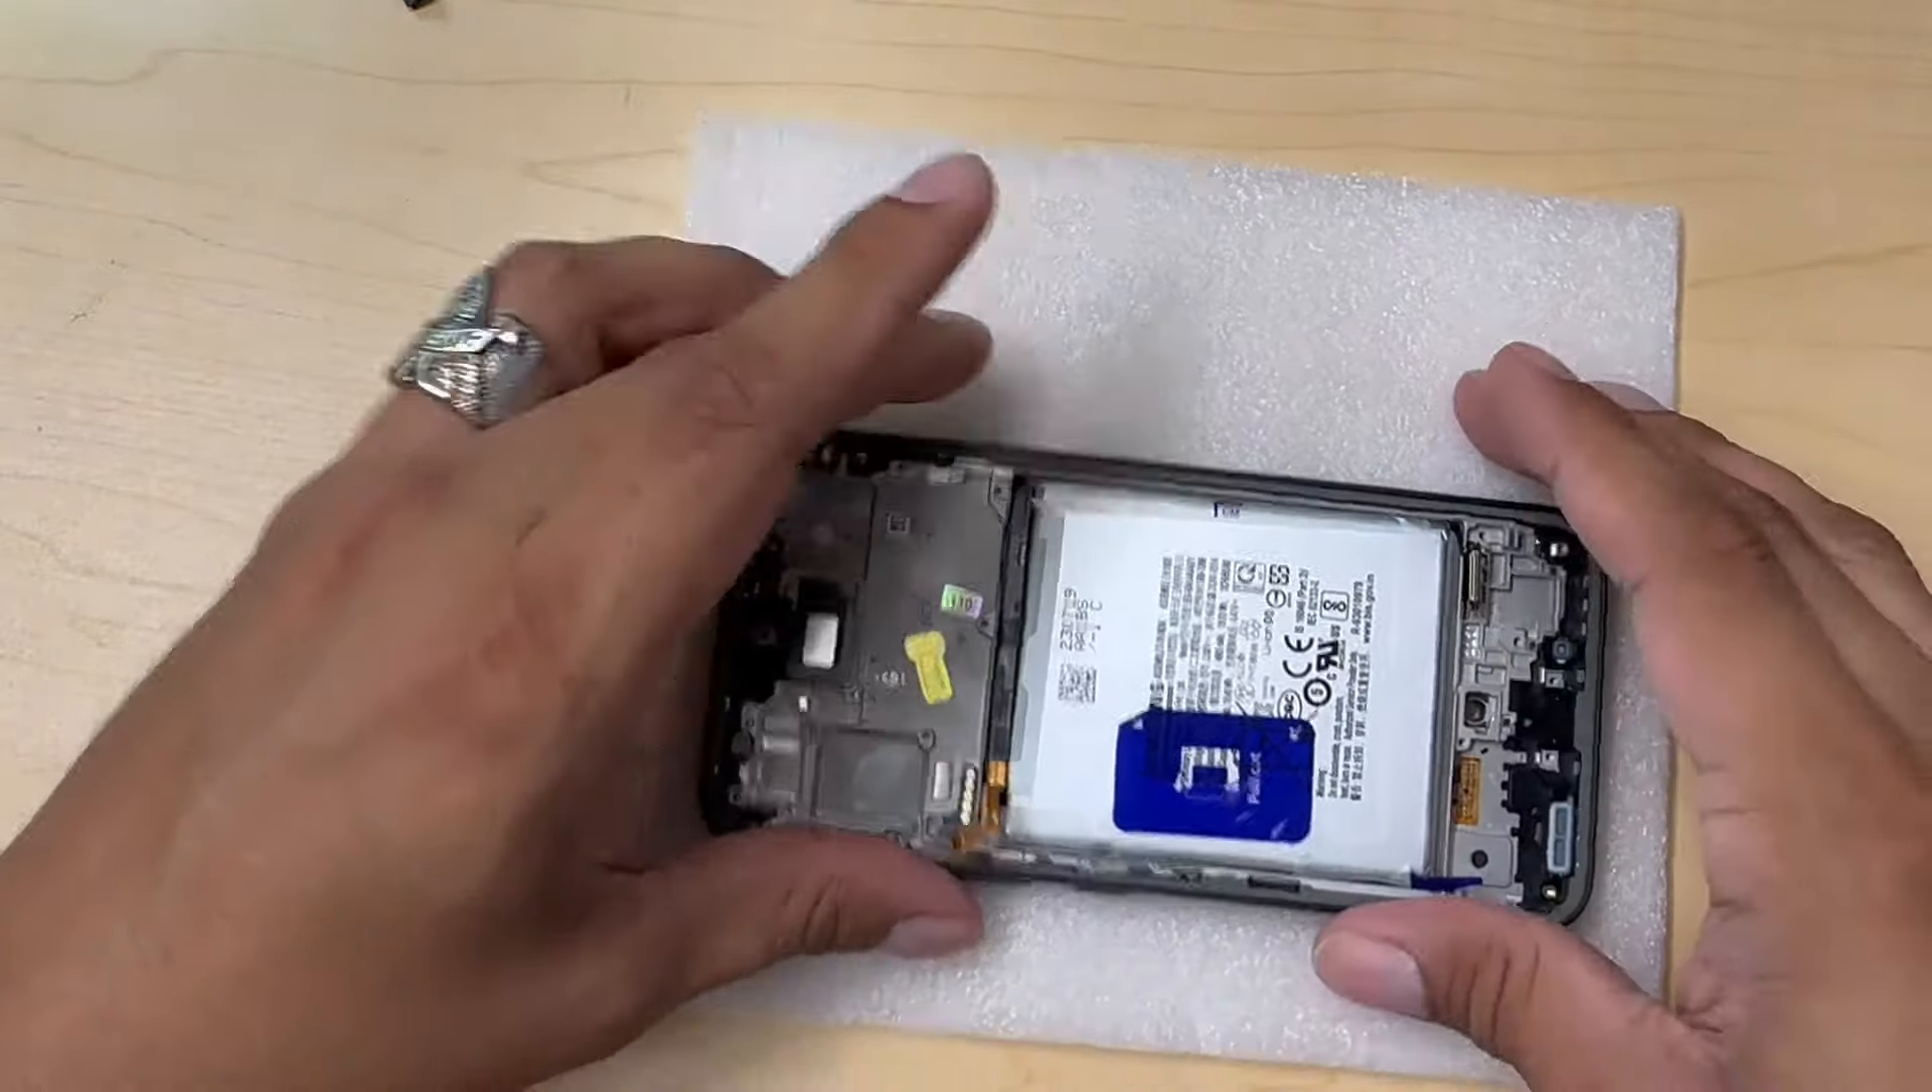And we have our new battery i mean our old our battery installed in the new housing and it's looking just like so.